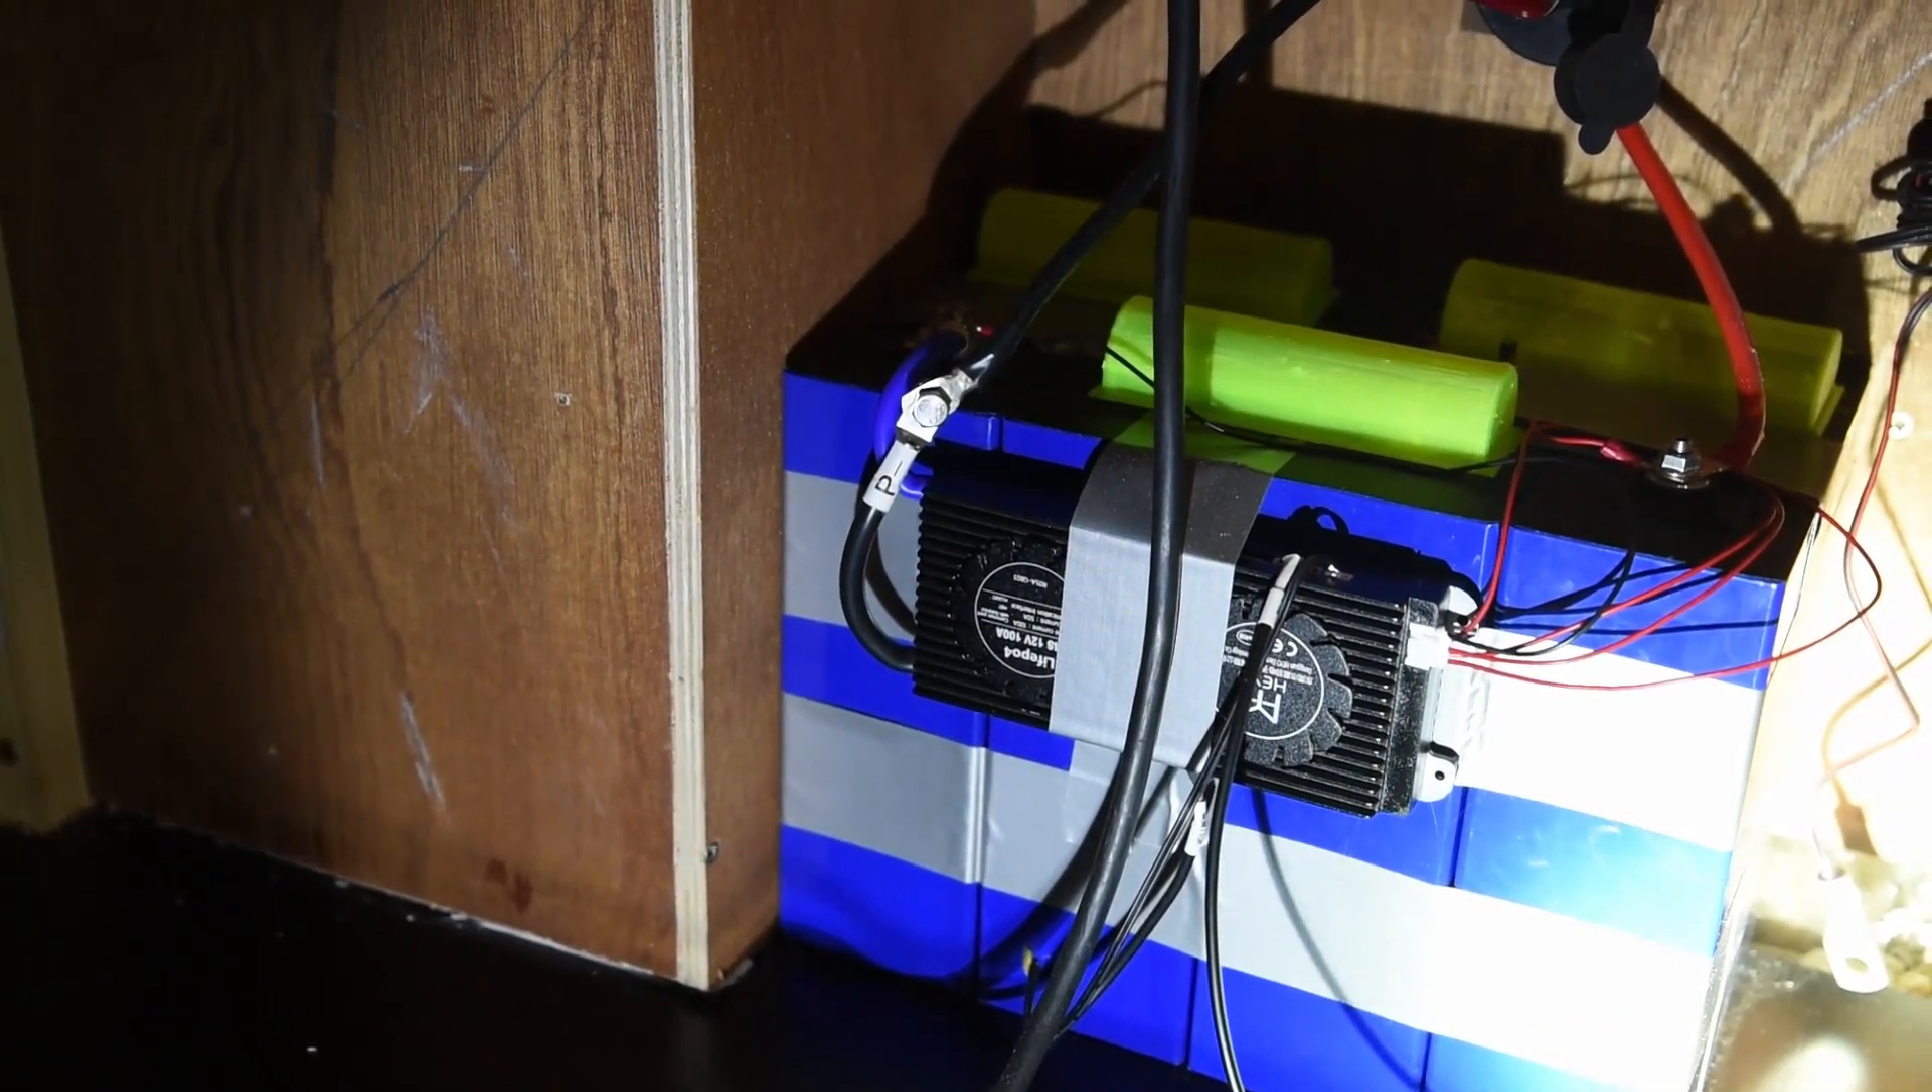As you can see the caps are on right now.